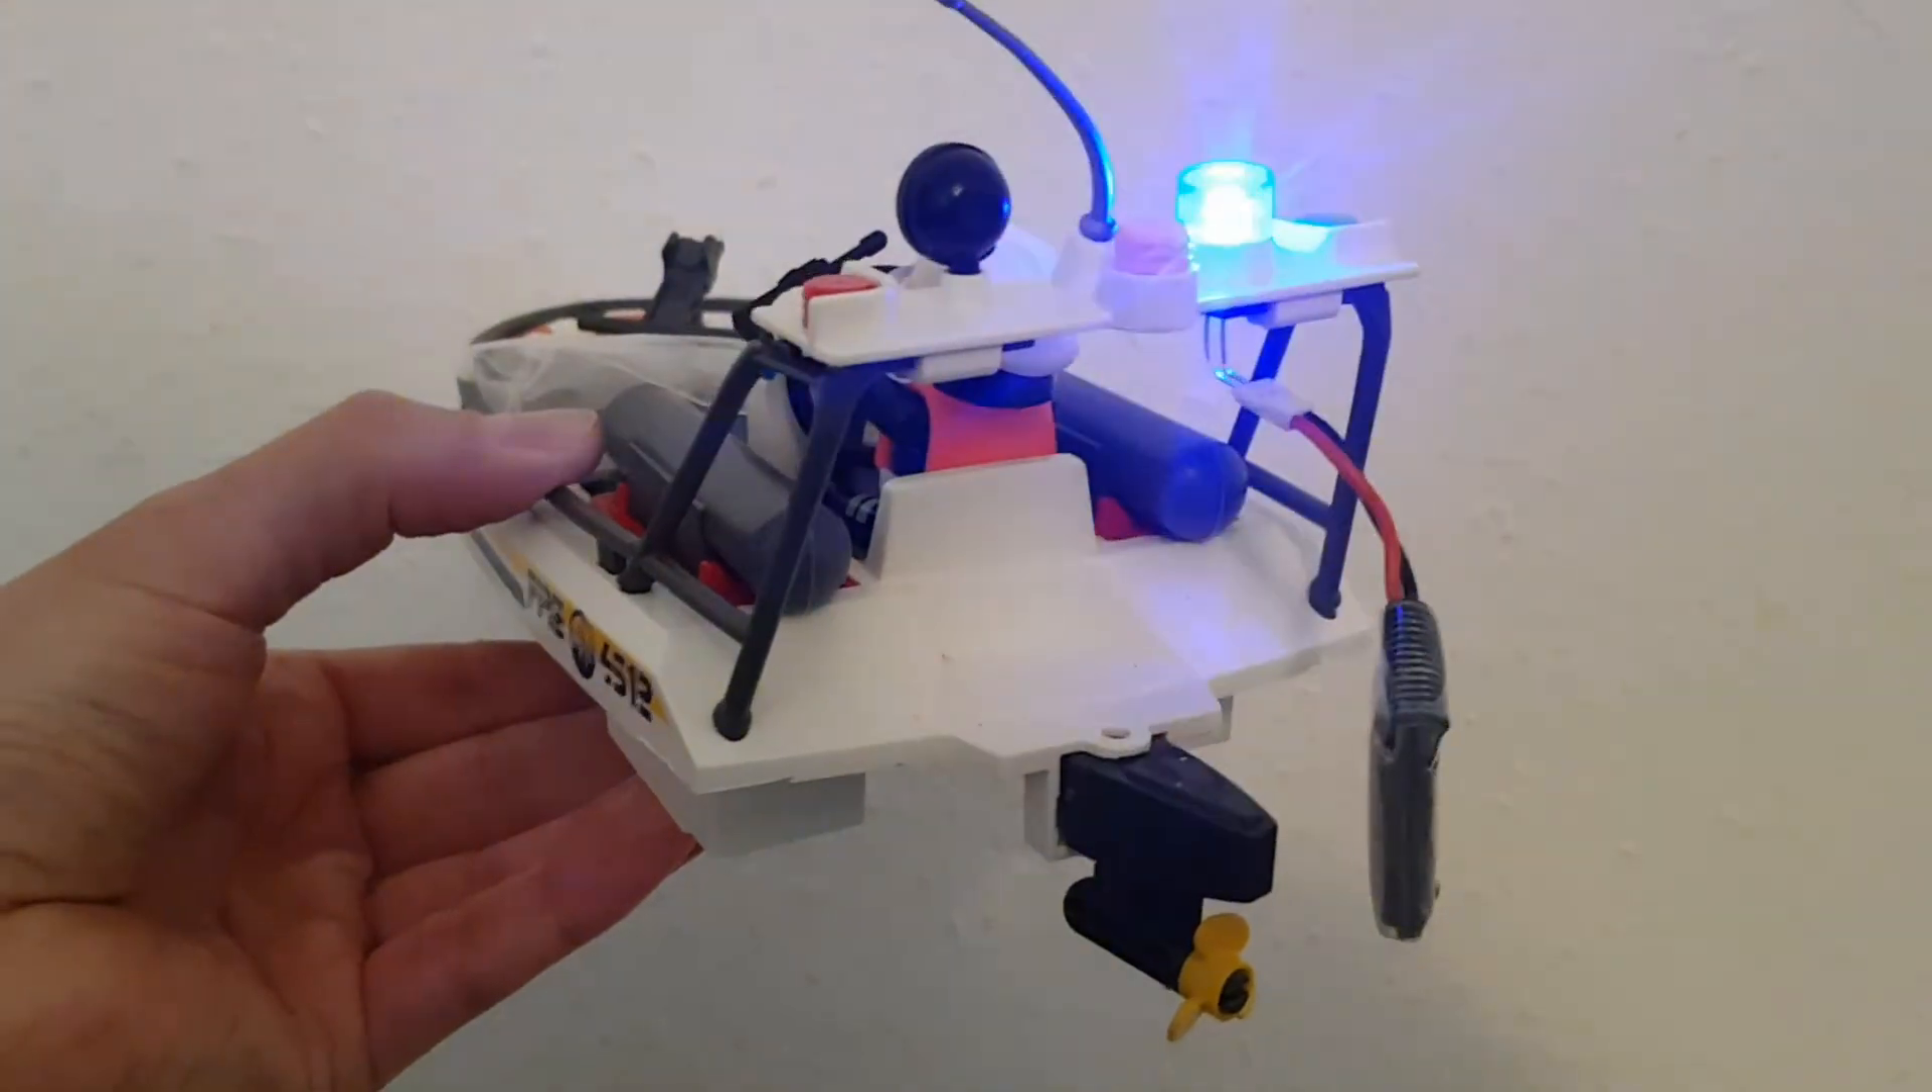A proper rescue boat should have some blues, I mean, the well-known blue flashing lights, so I bought a blue LED and I've slid it into the blue cap.